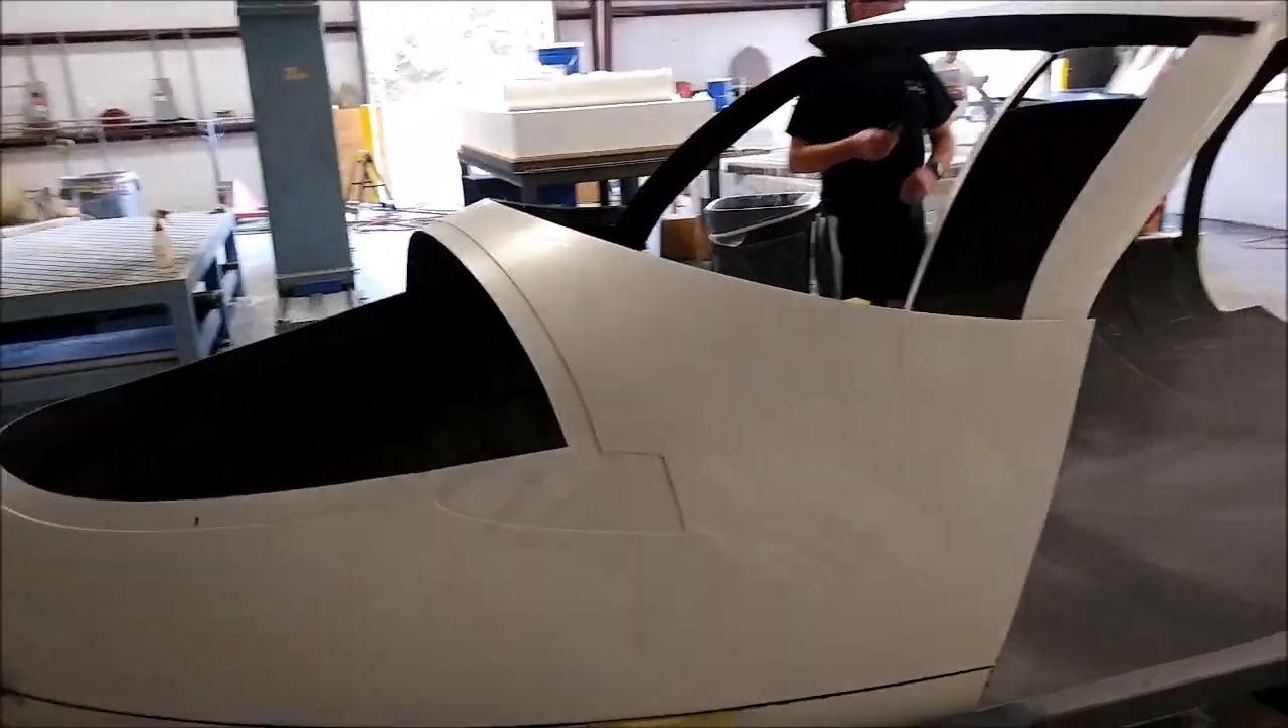Obviously the window is not in there yet.